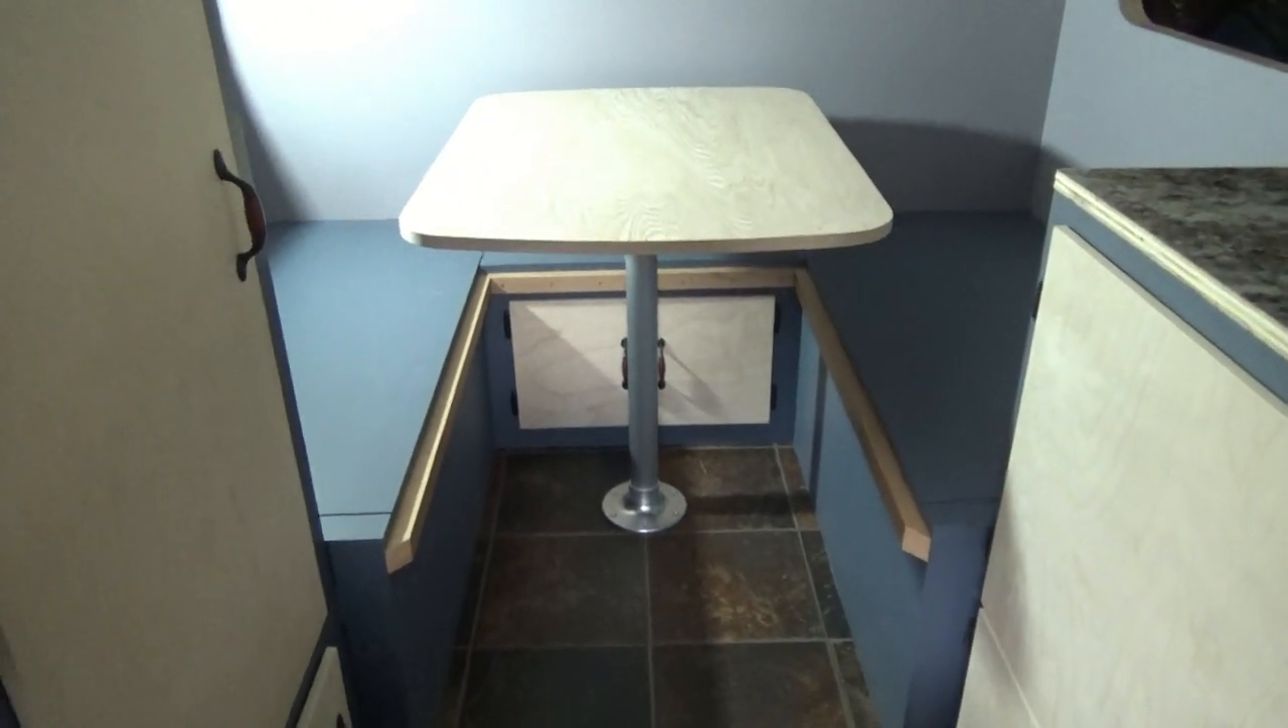And then here is the back table in place.